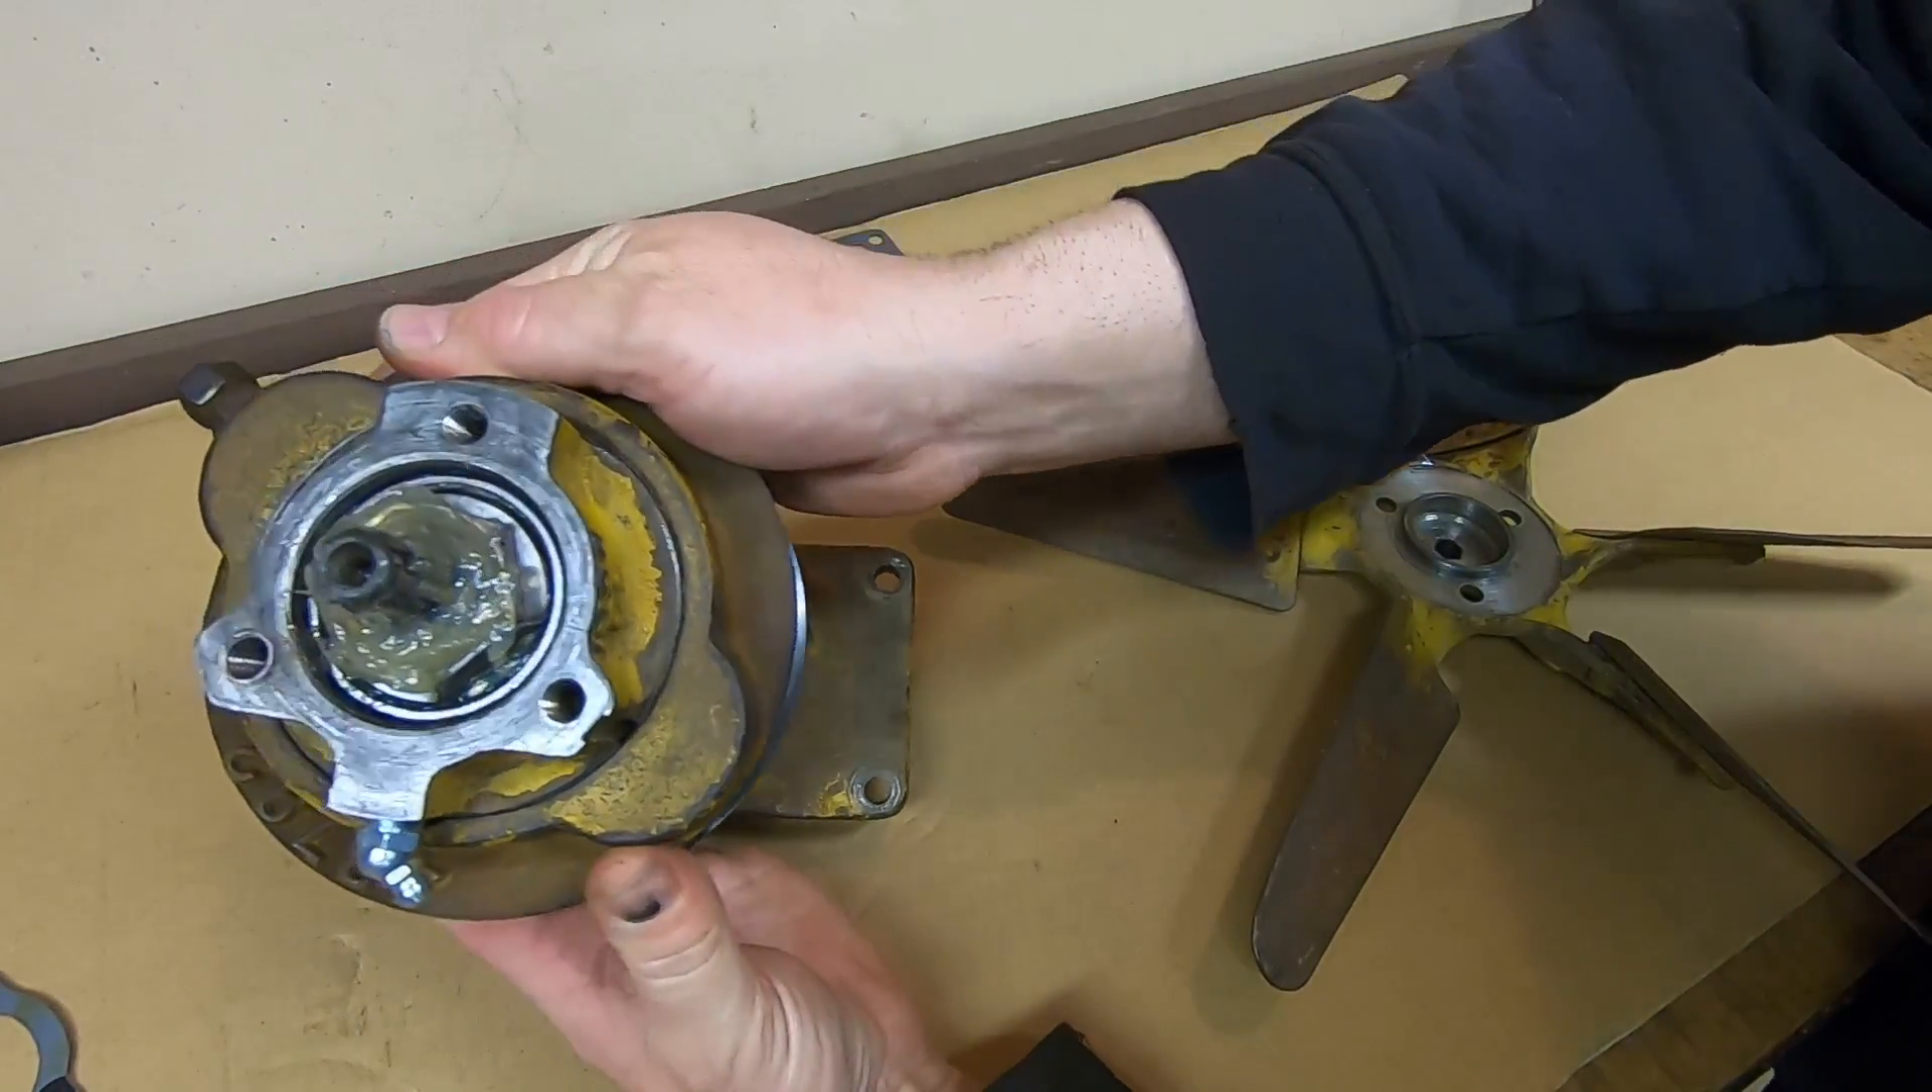Fan is the last piece that has to go on.